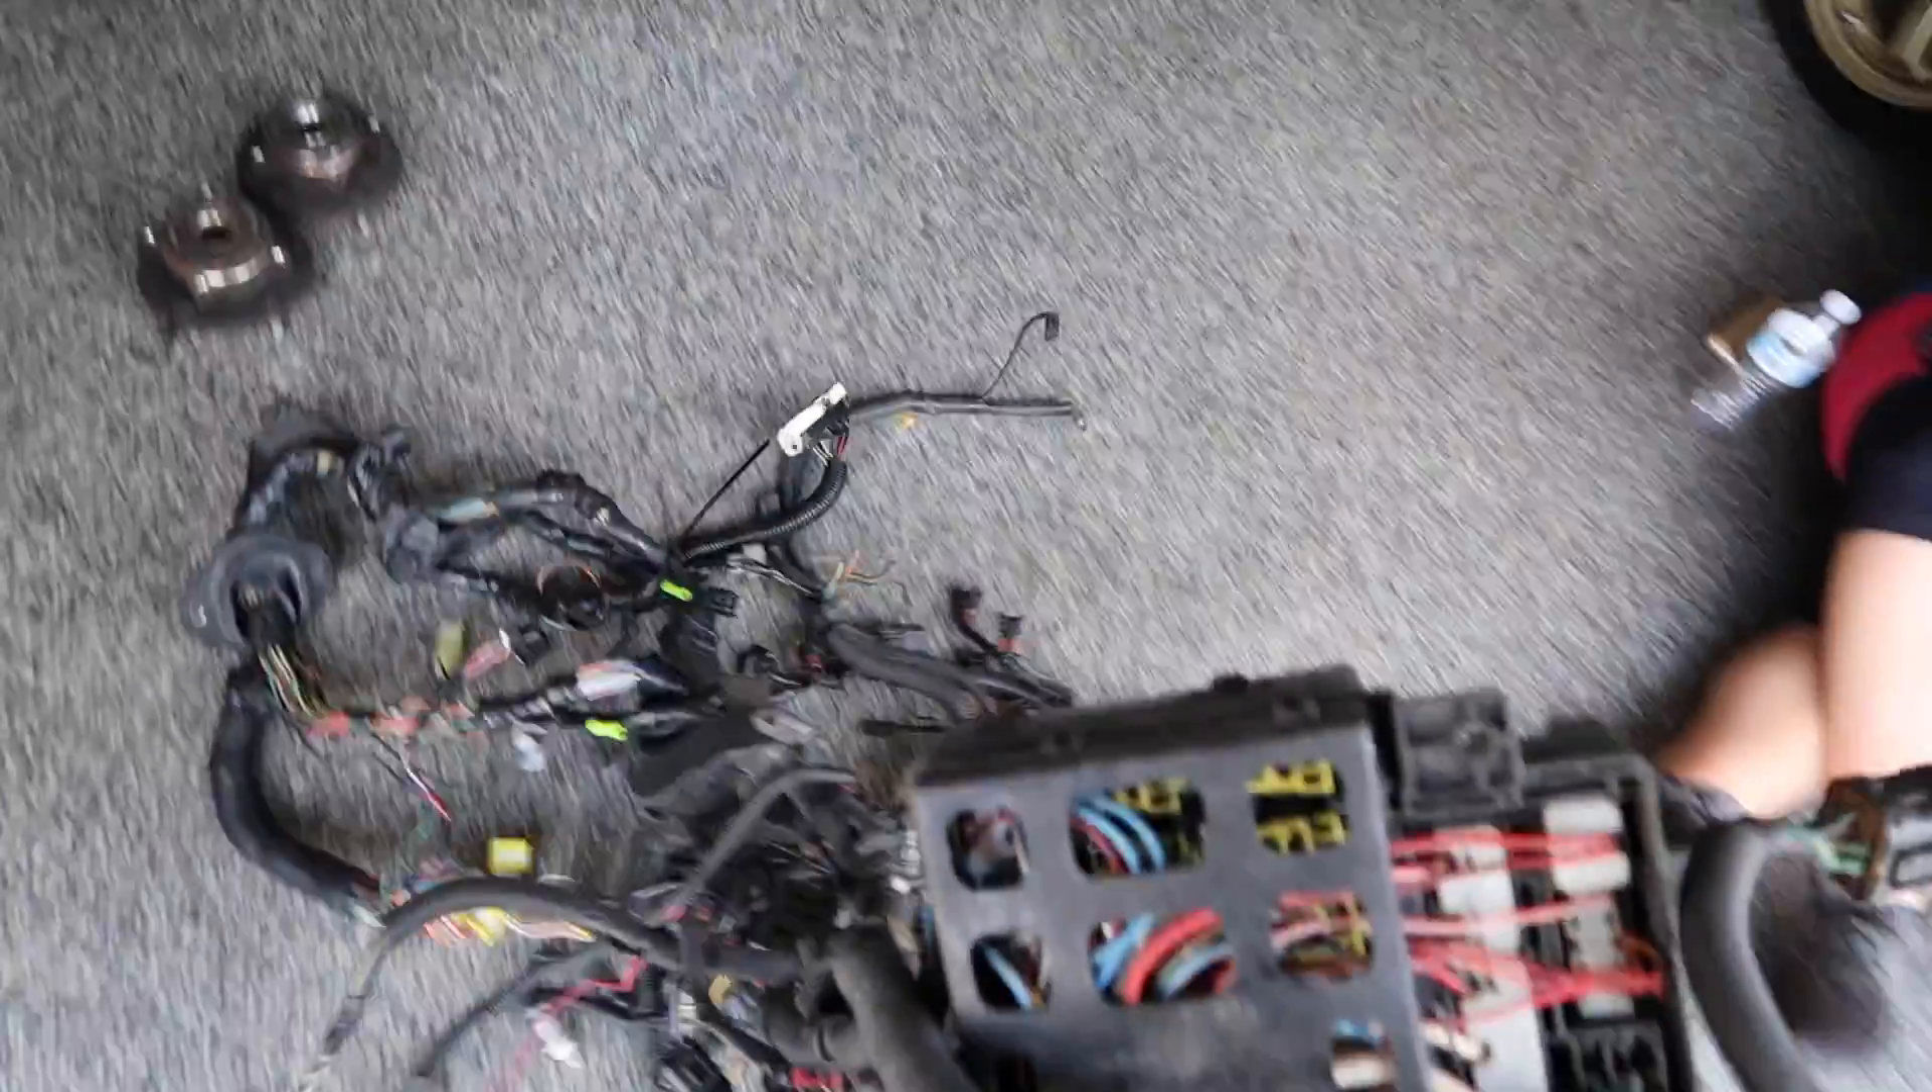And the harness is finally out.